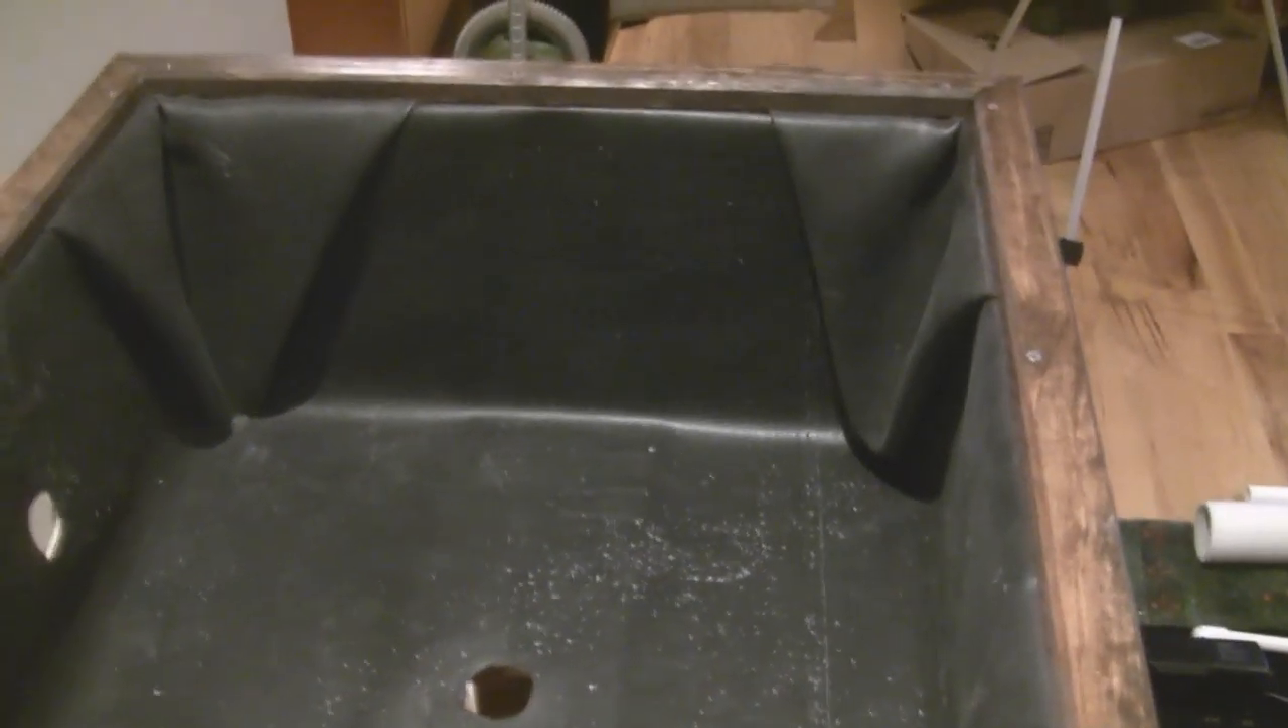As you can see the rubber liner is on the inside.